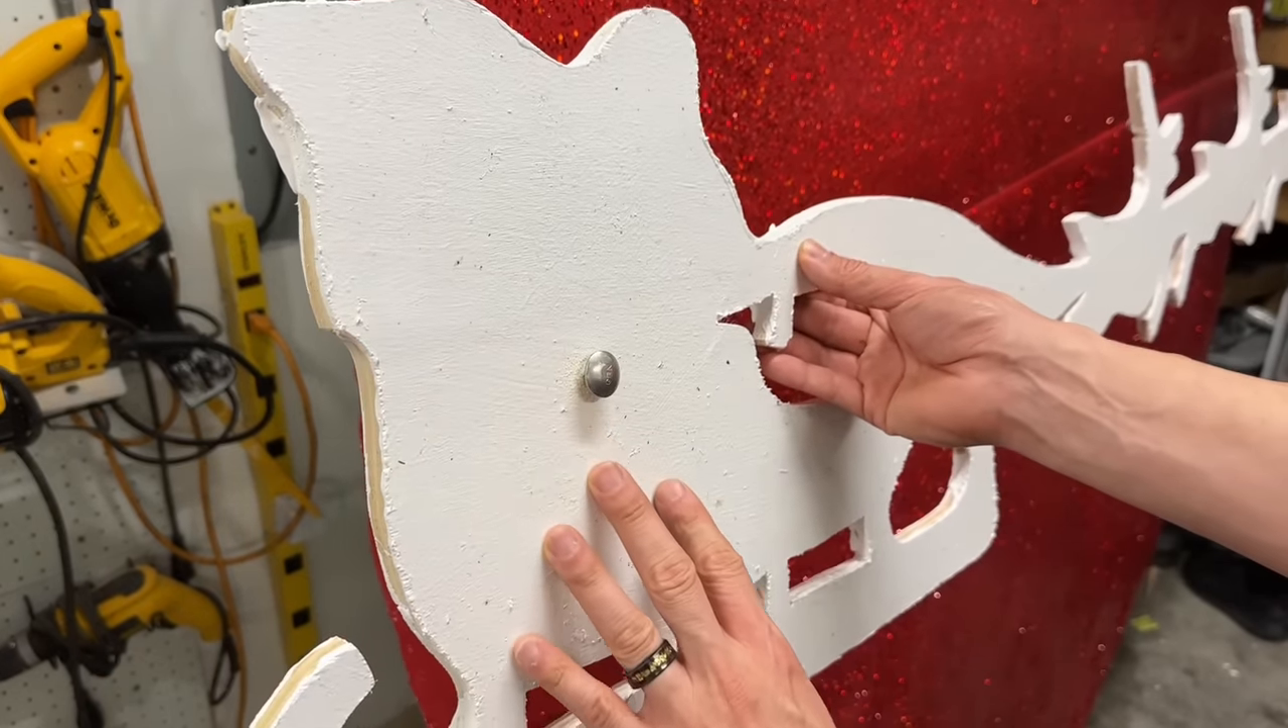So look what I've done right in the middle of Santa's sleigh we've put the bolt right through and then we've made a hole where we want it.